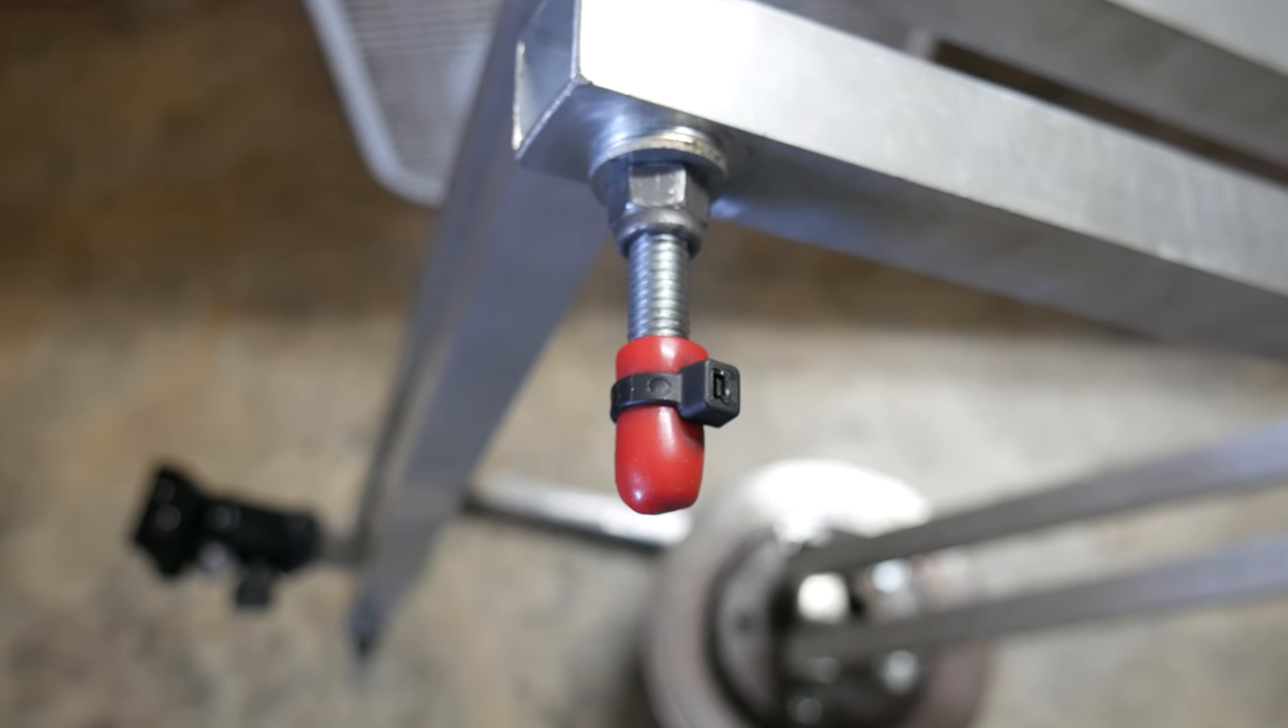It's kind of a nice little handle so i just stuck vacuum caps on the ends to prevent them from scratching anything up.